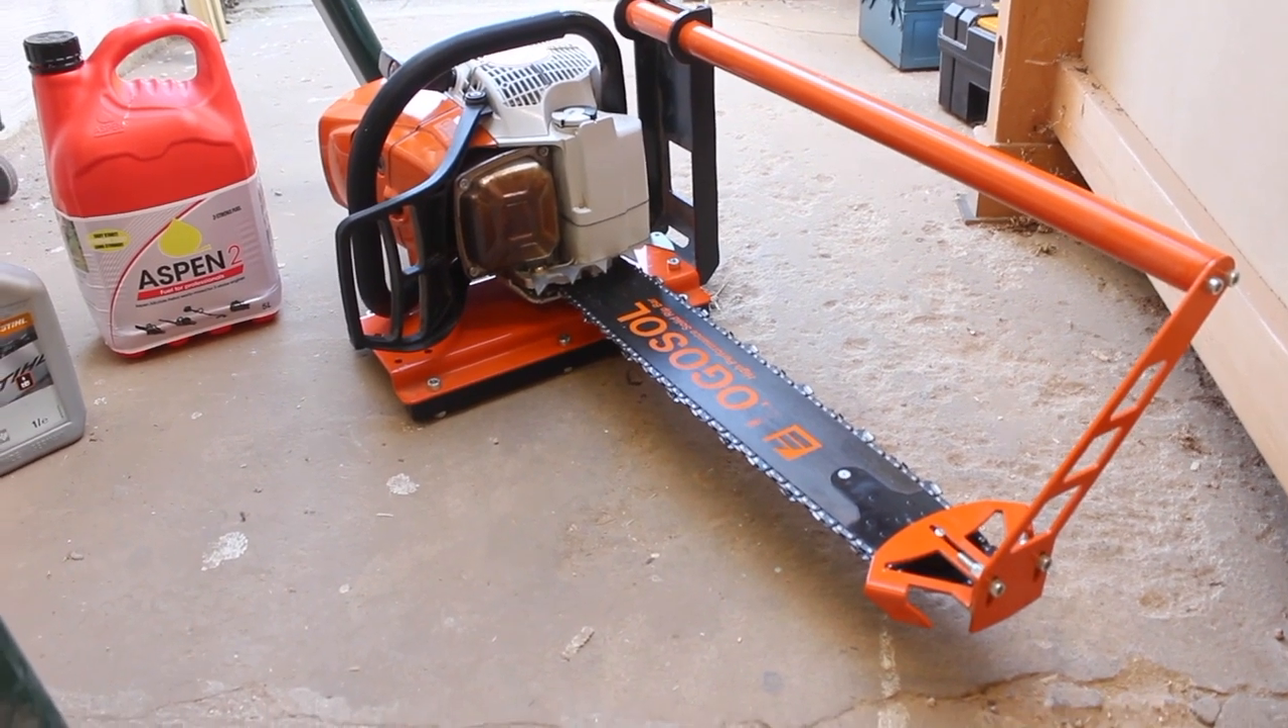So I've got the chainsaw all set up and I've got this steady arm on the bar.